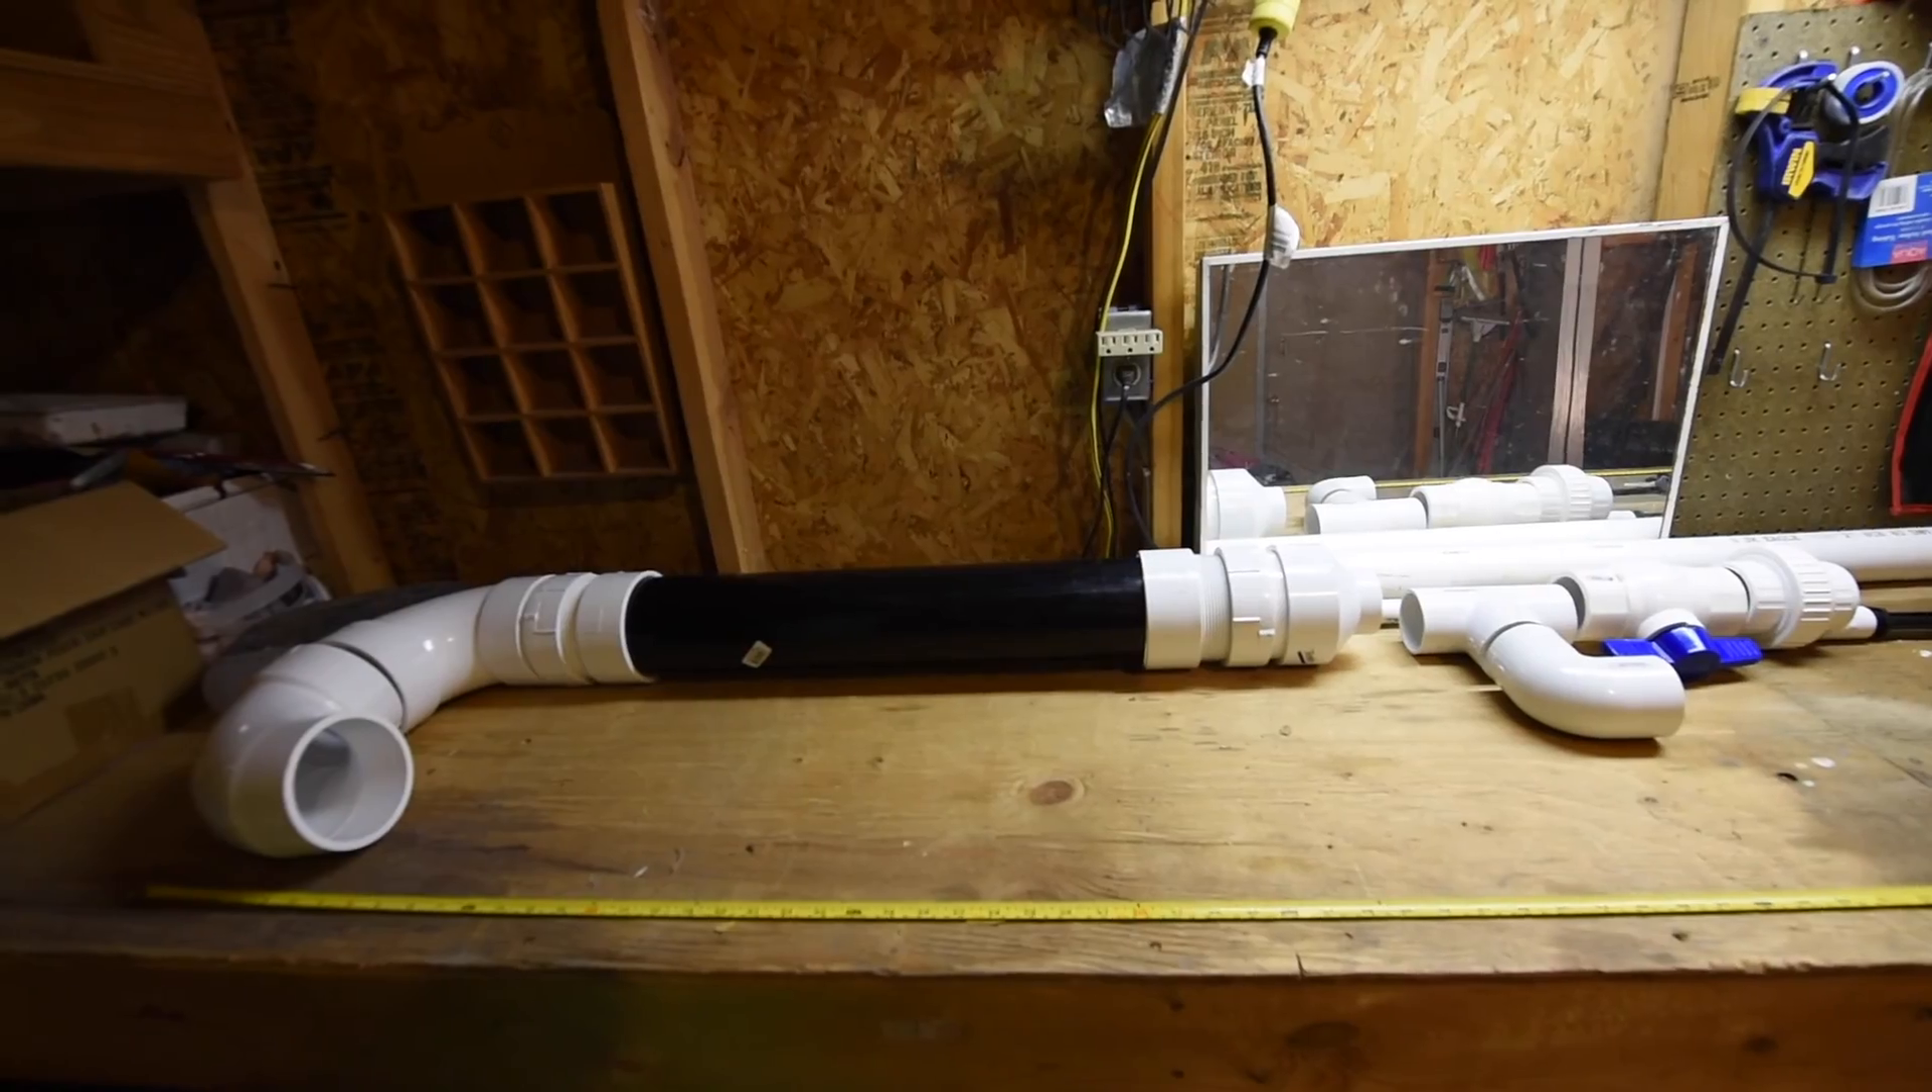Over here, as you can see, I've already started to piece together components from the local hardware store.